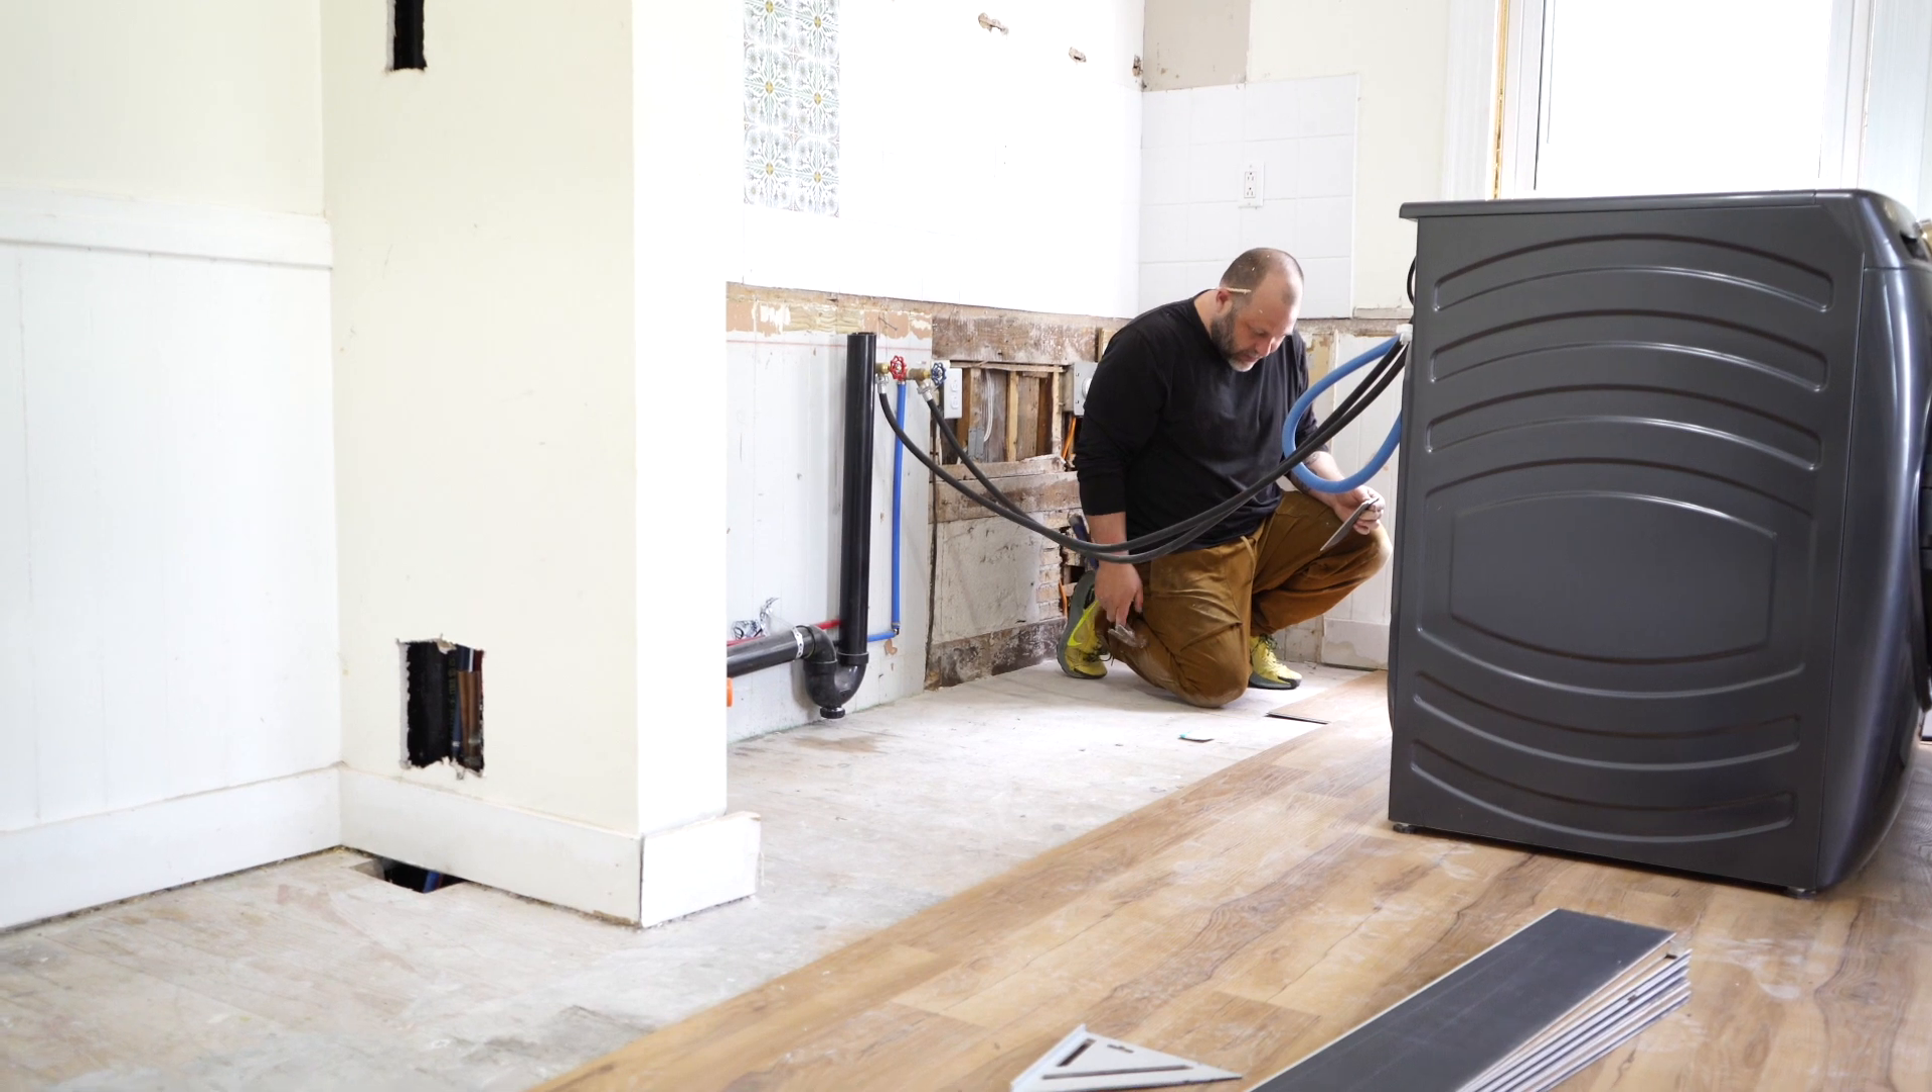This is the last bit of flooring on the main floor to get put in.